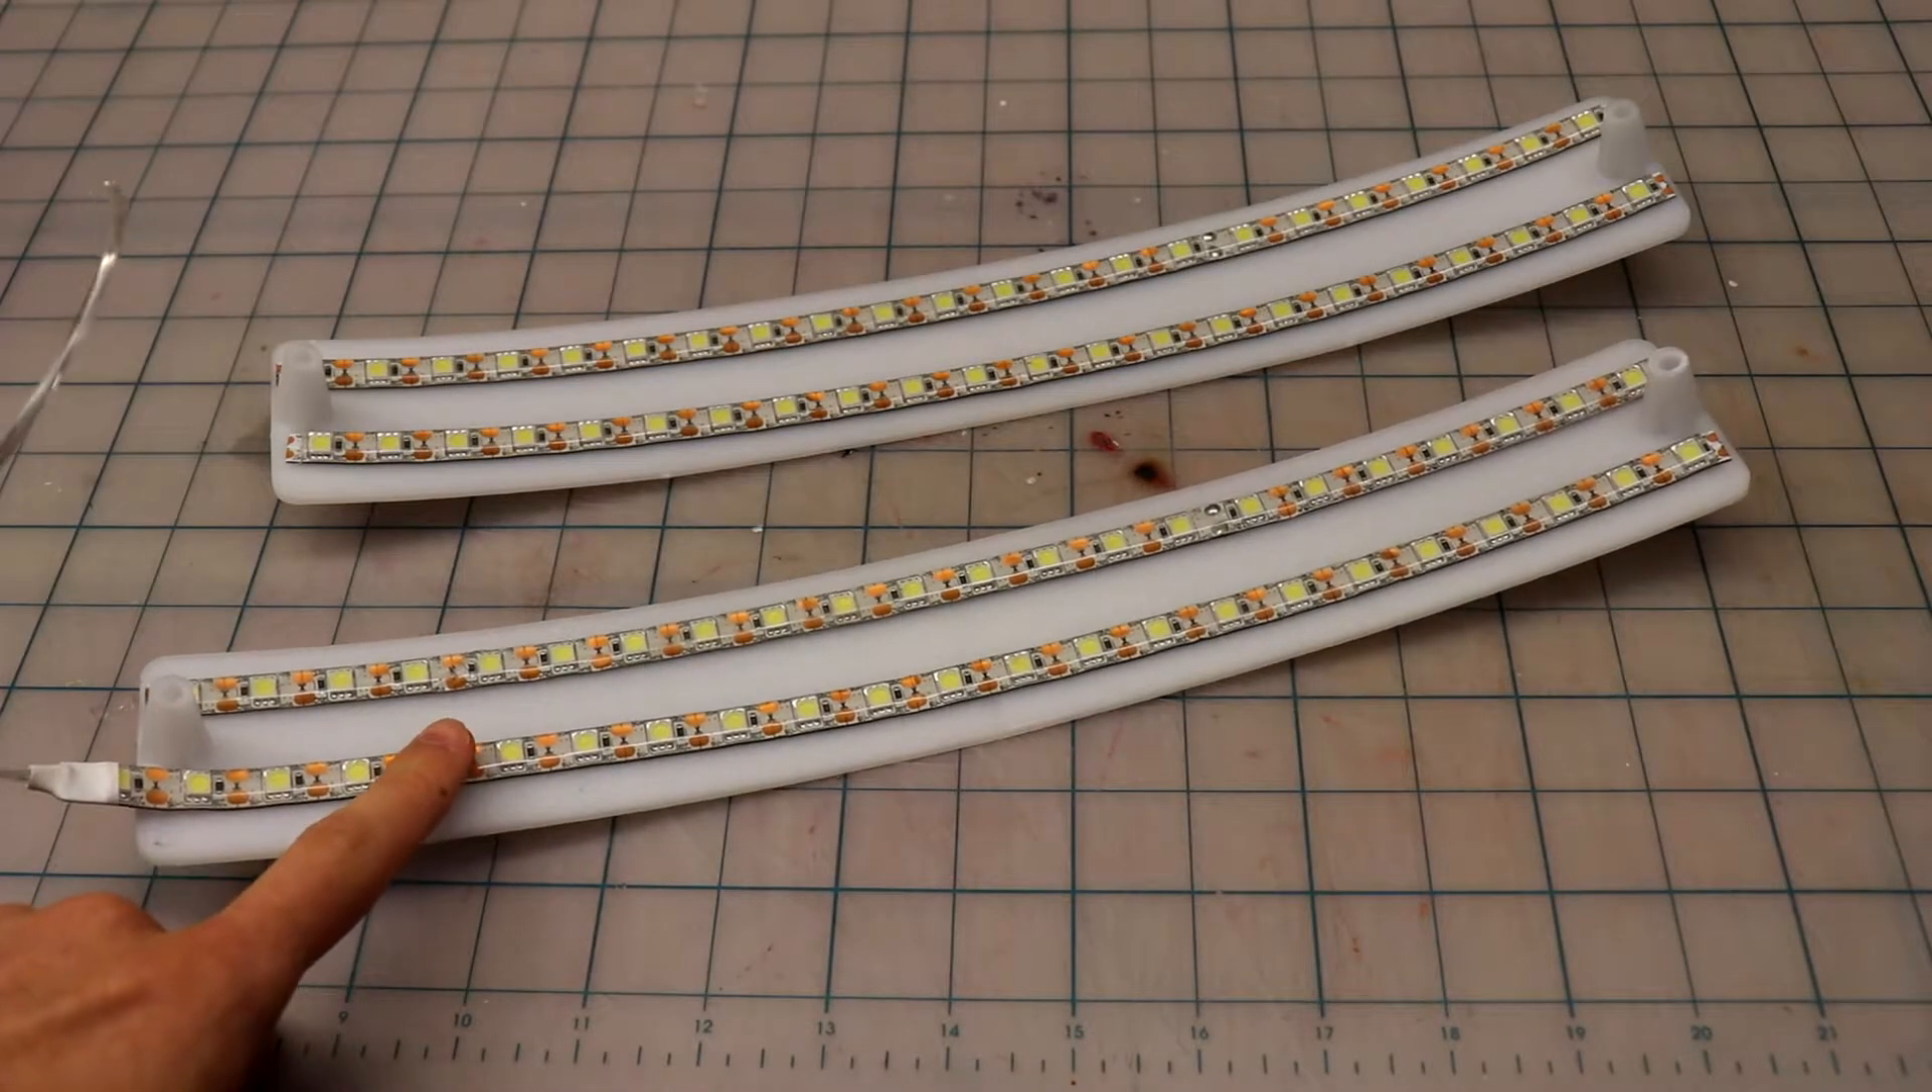Okay, so this is what our diffusers look like now with the strips attached.